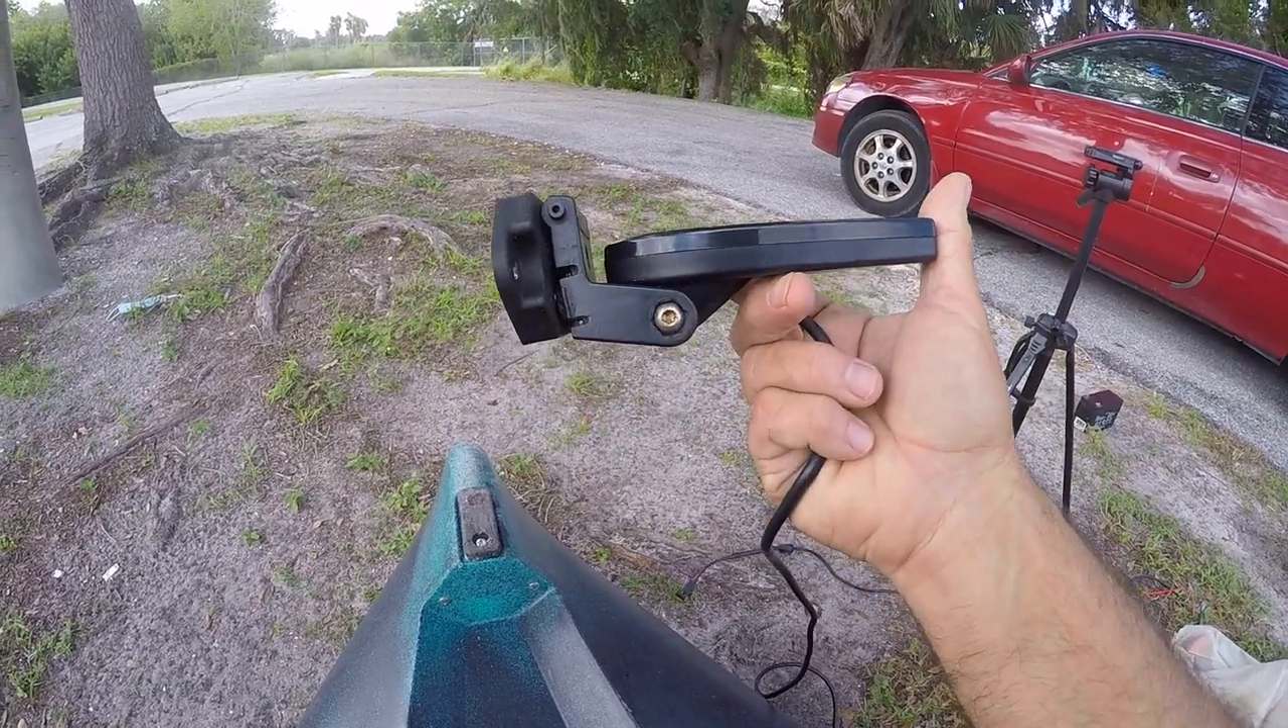I just chose the center hole, and I just screwed that transducer directly on there.